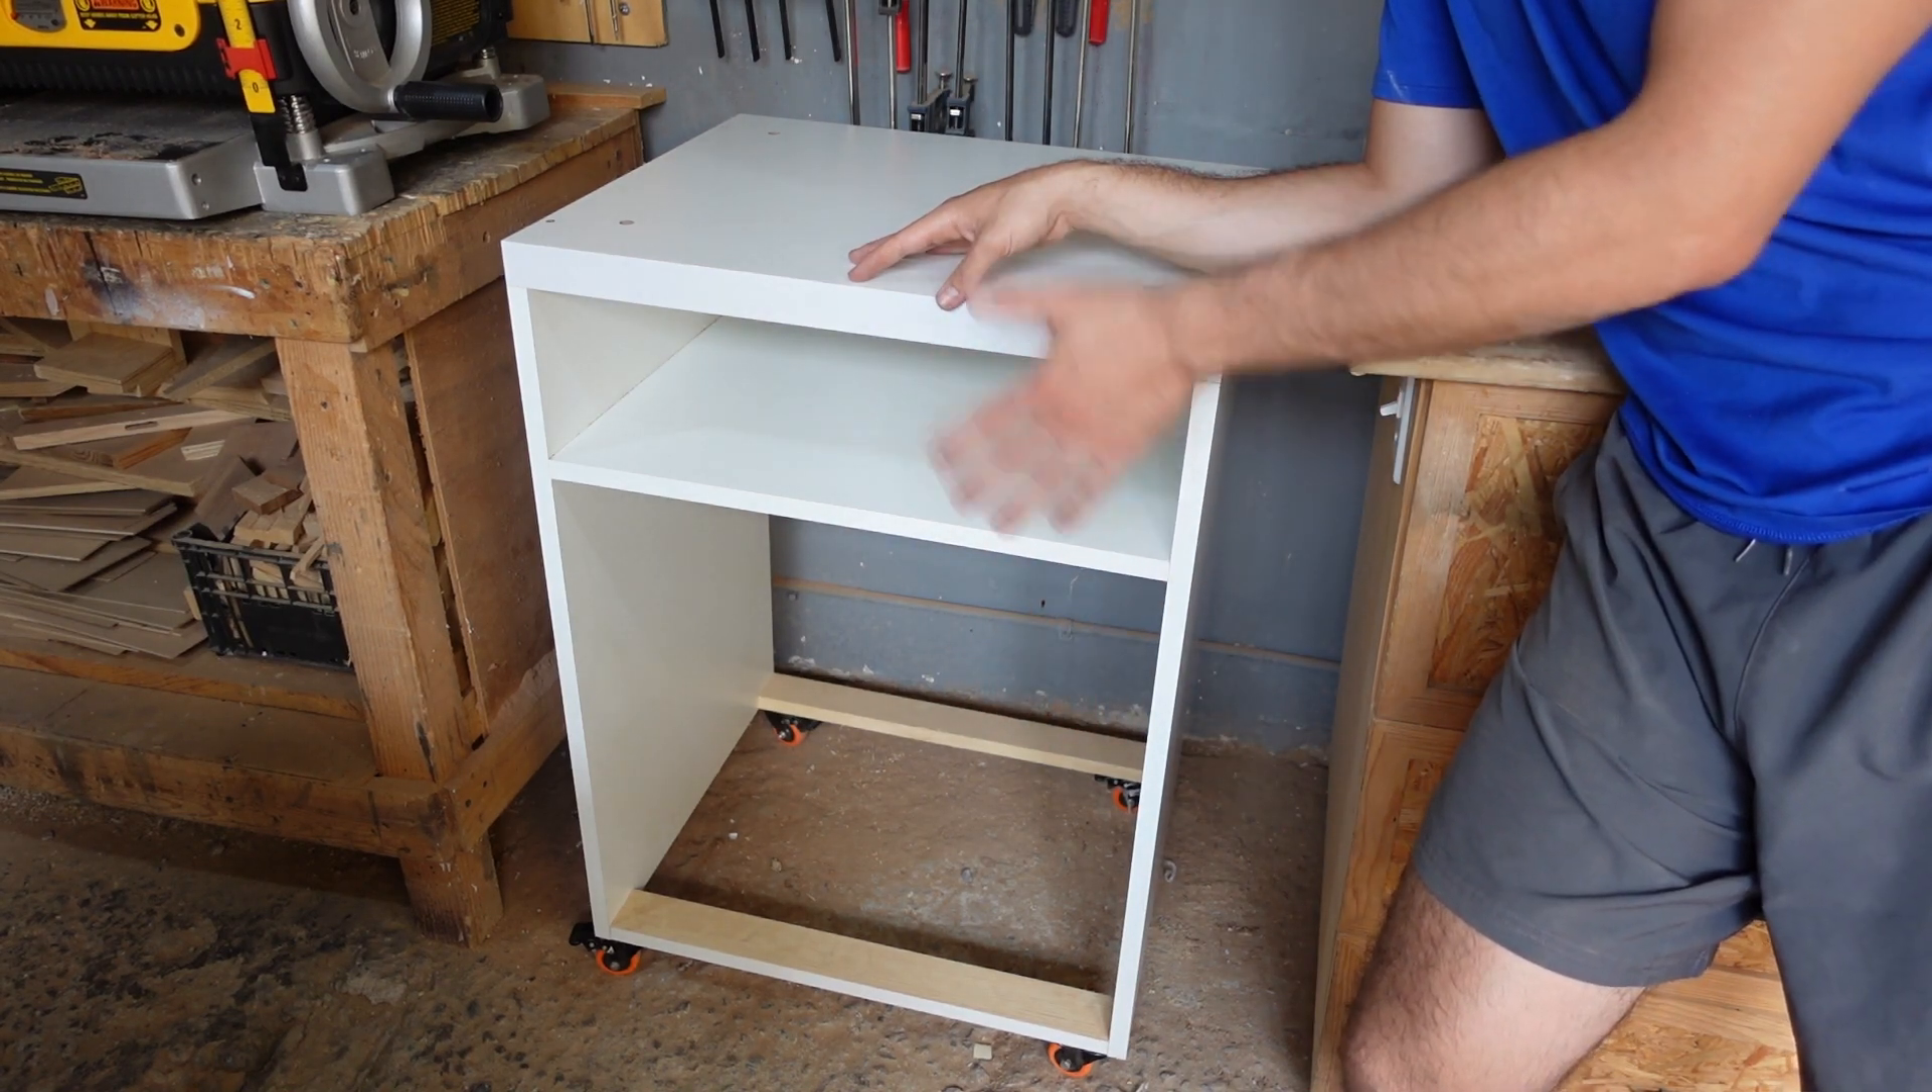Obviamente a este mueble todavía le falta ponerle unos cajones en la parte de aquí abajo.